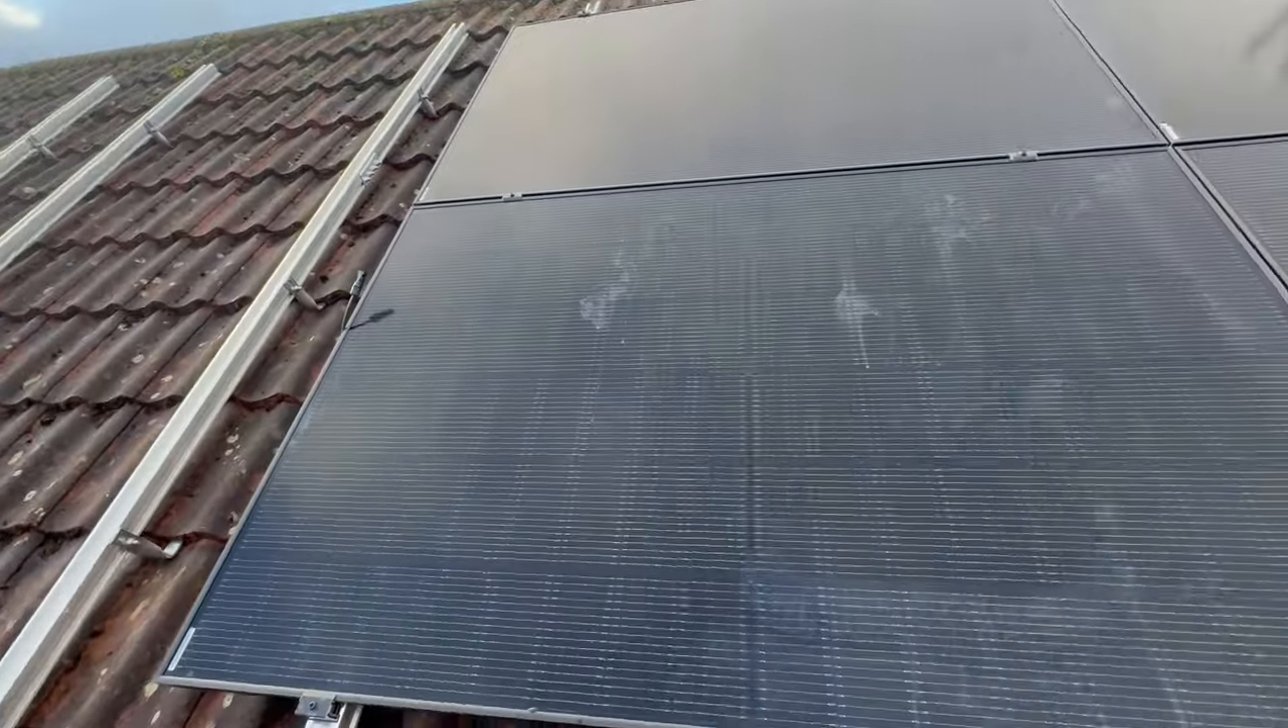We've got a couple of panels down already.